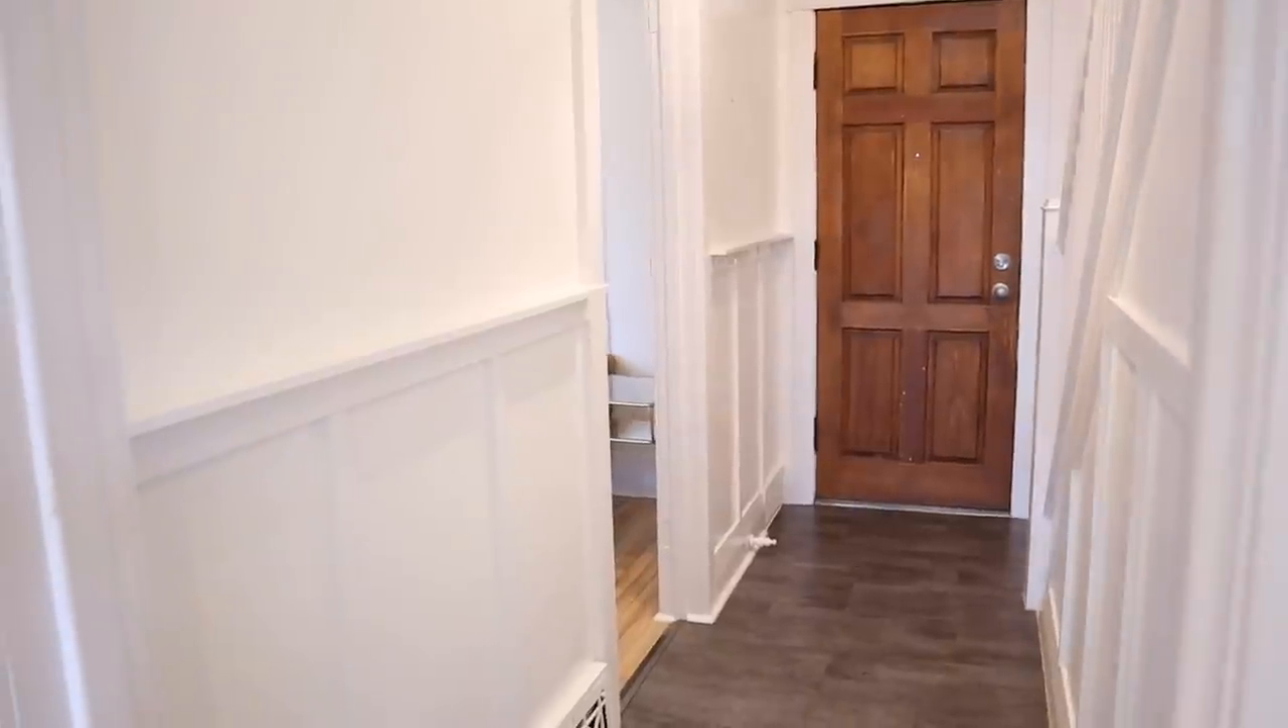Okay, so here is what the board and batten looks like all finished.